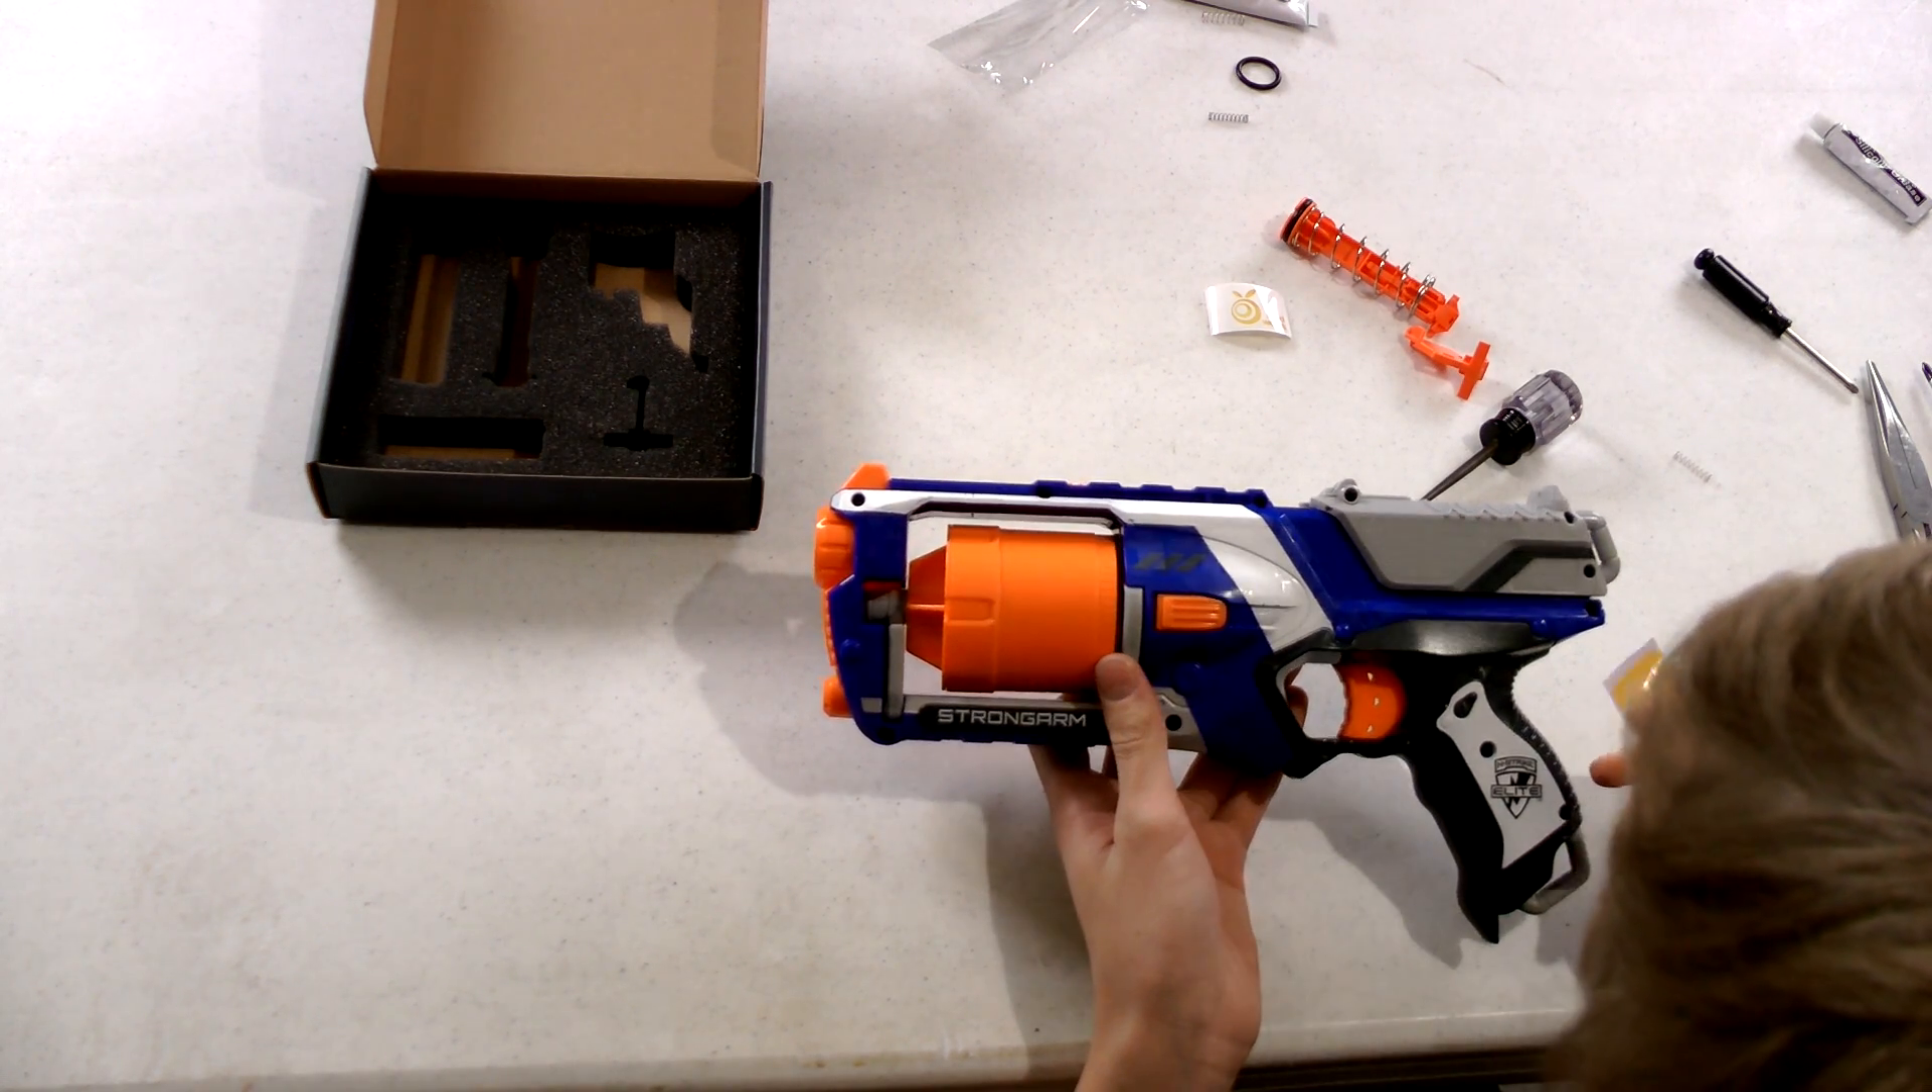So now I've put this gun back together.